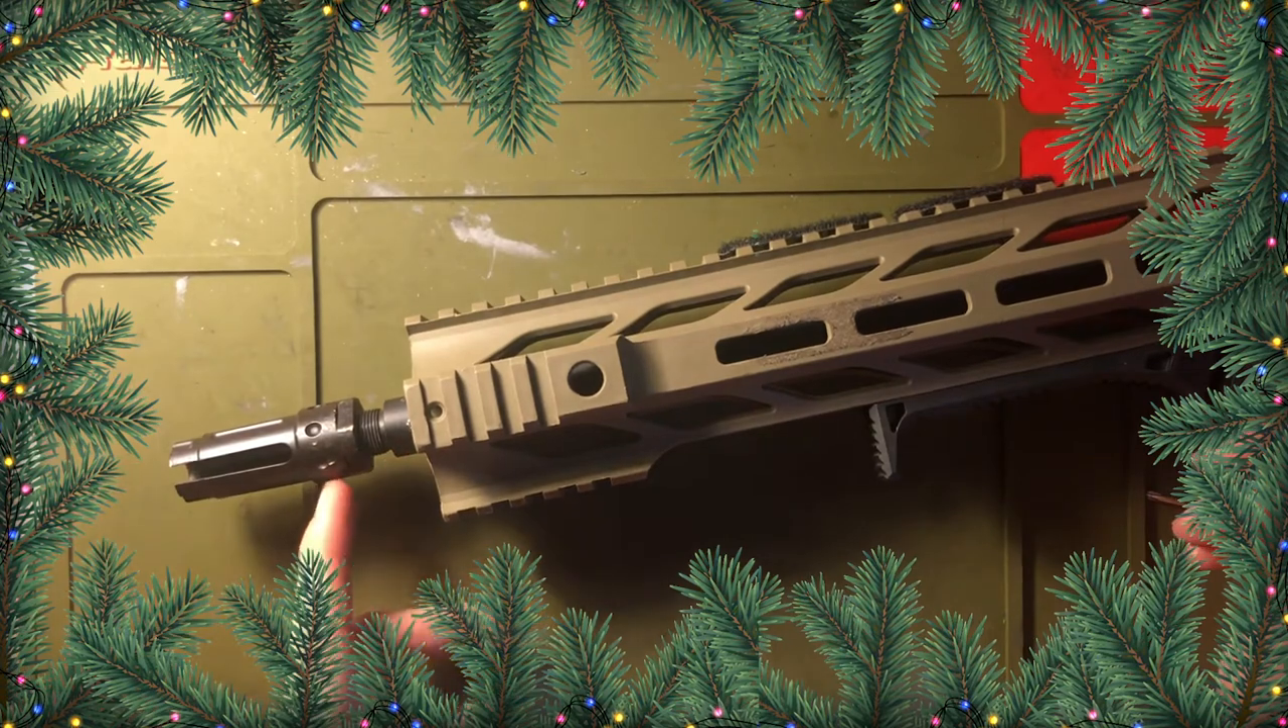My flash hider doesn't go all the way on my threads.